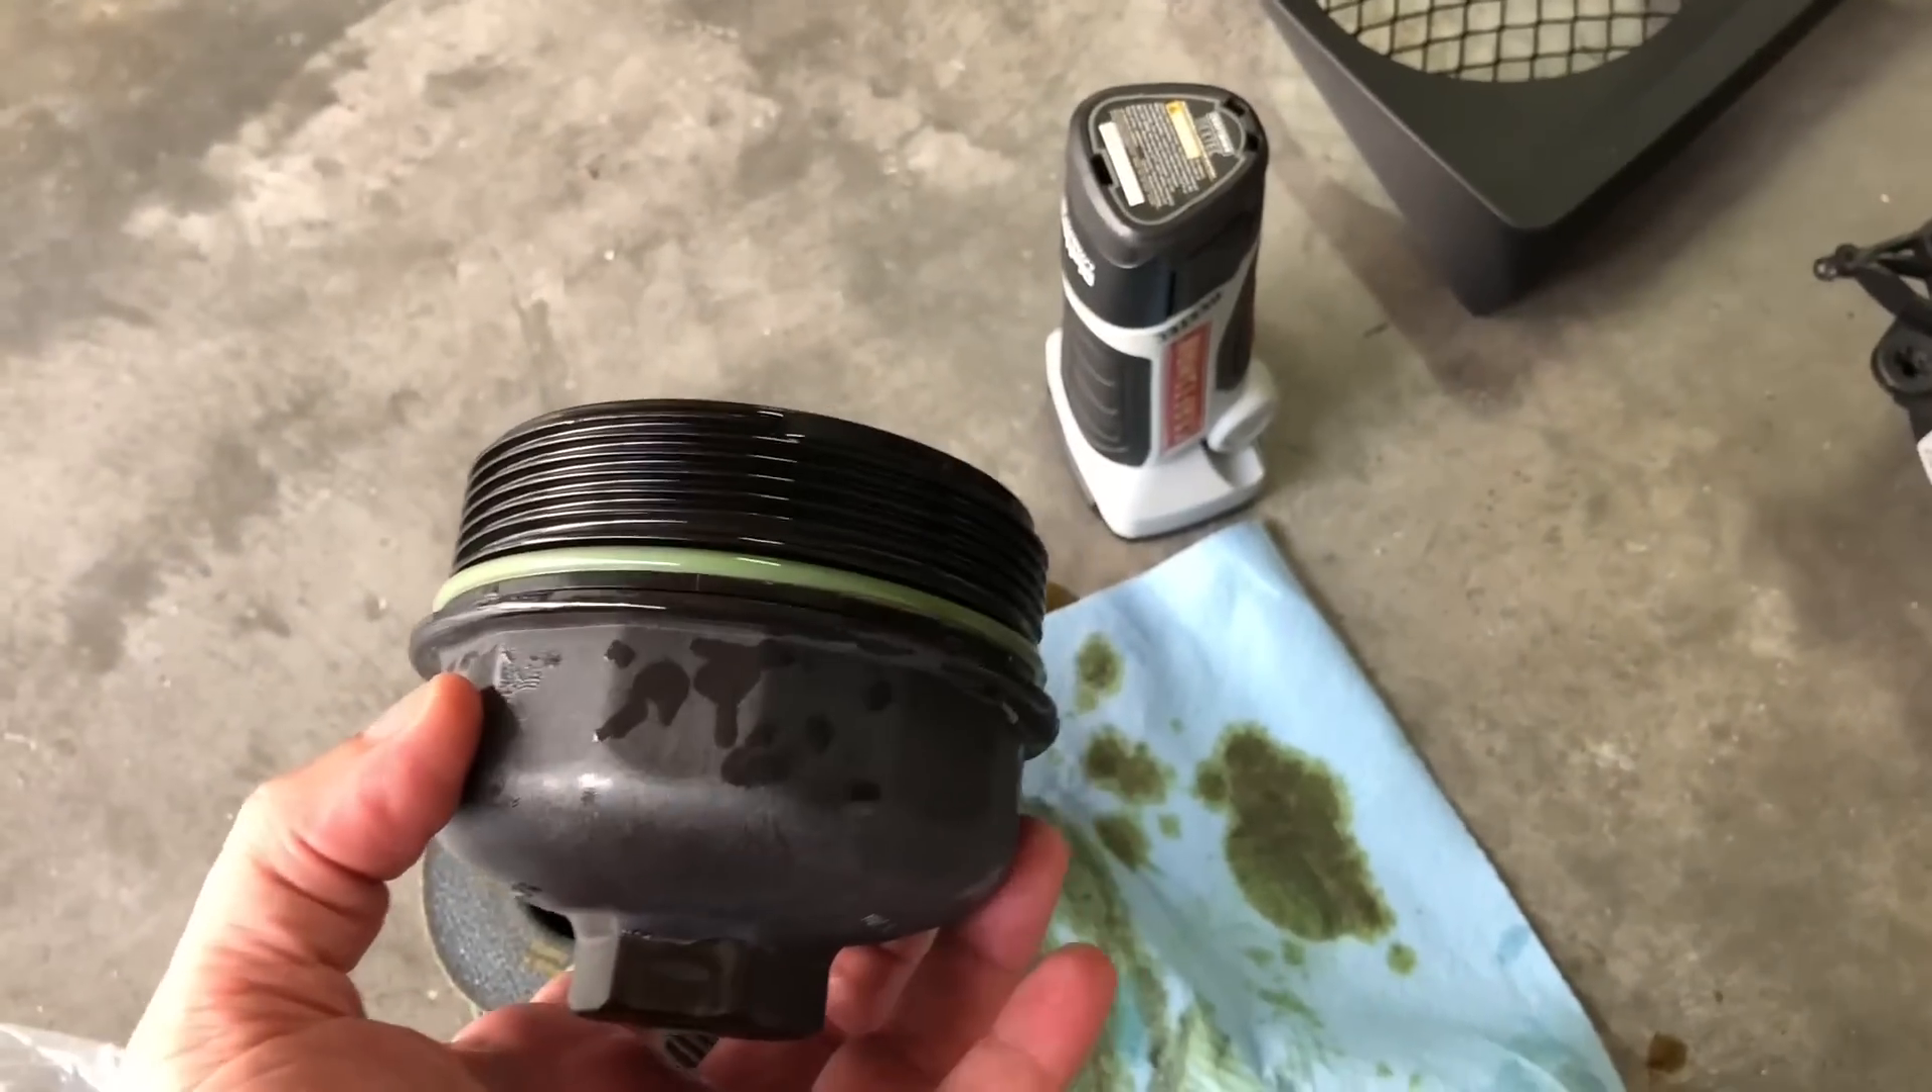Now the gasket is installed.